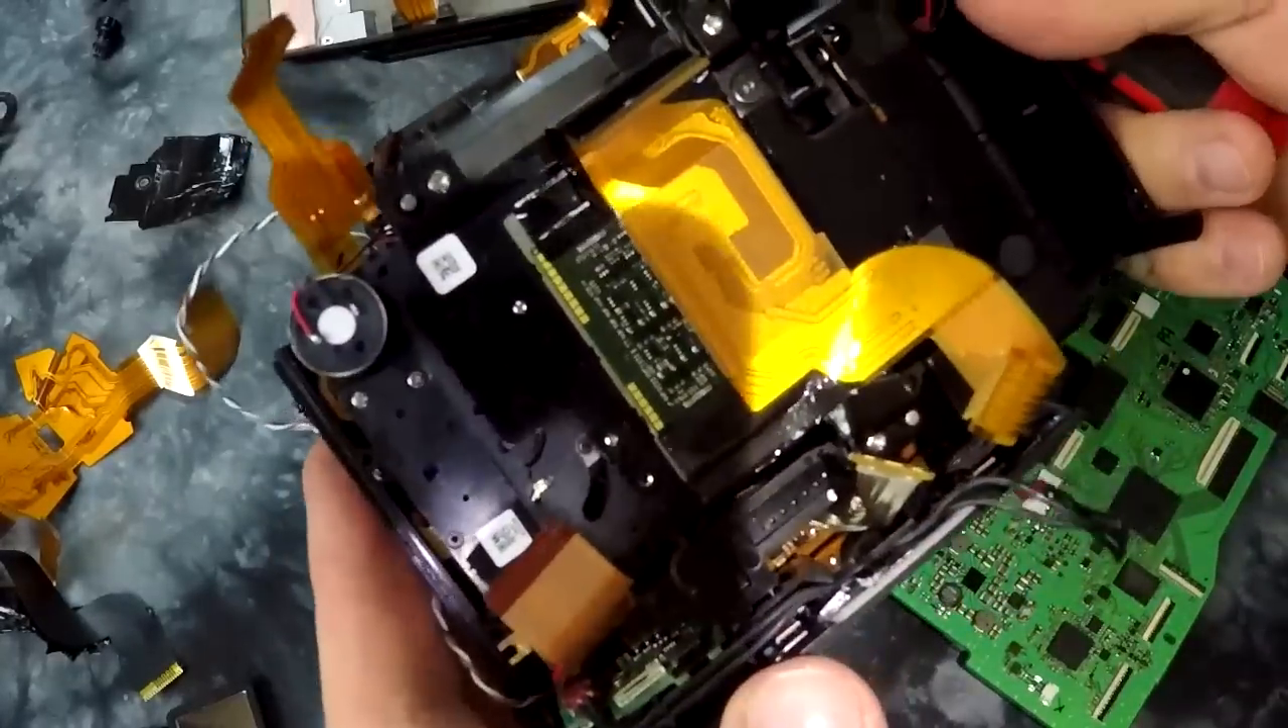This camera is mostly apart. And what we got left here is a lot of plastic.